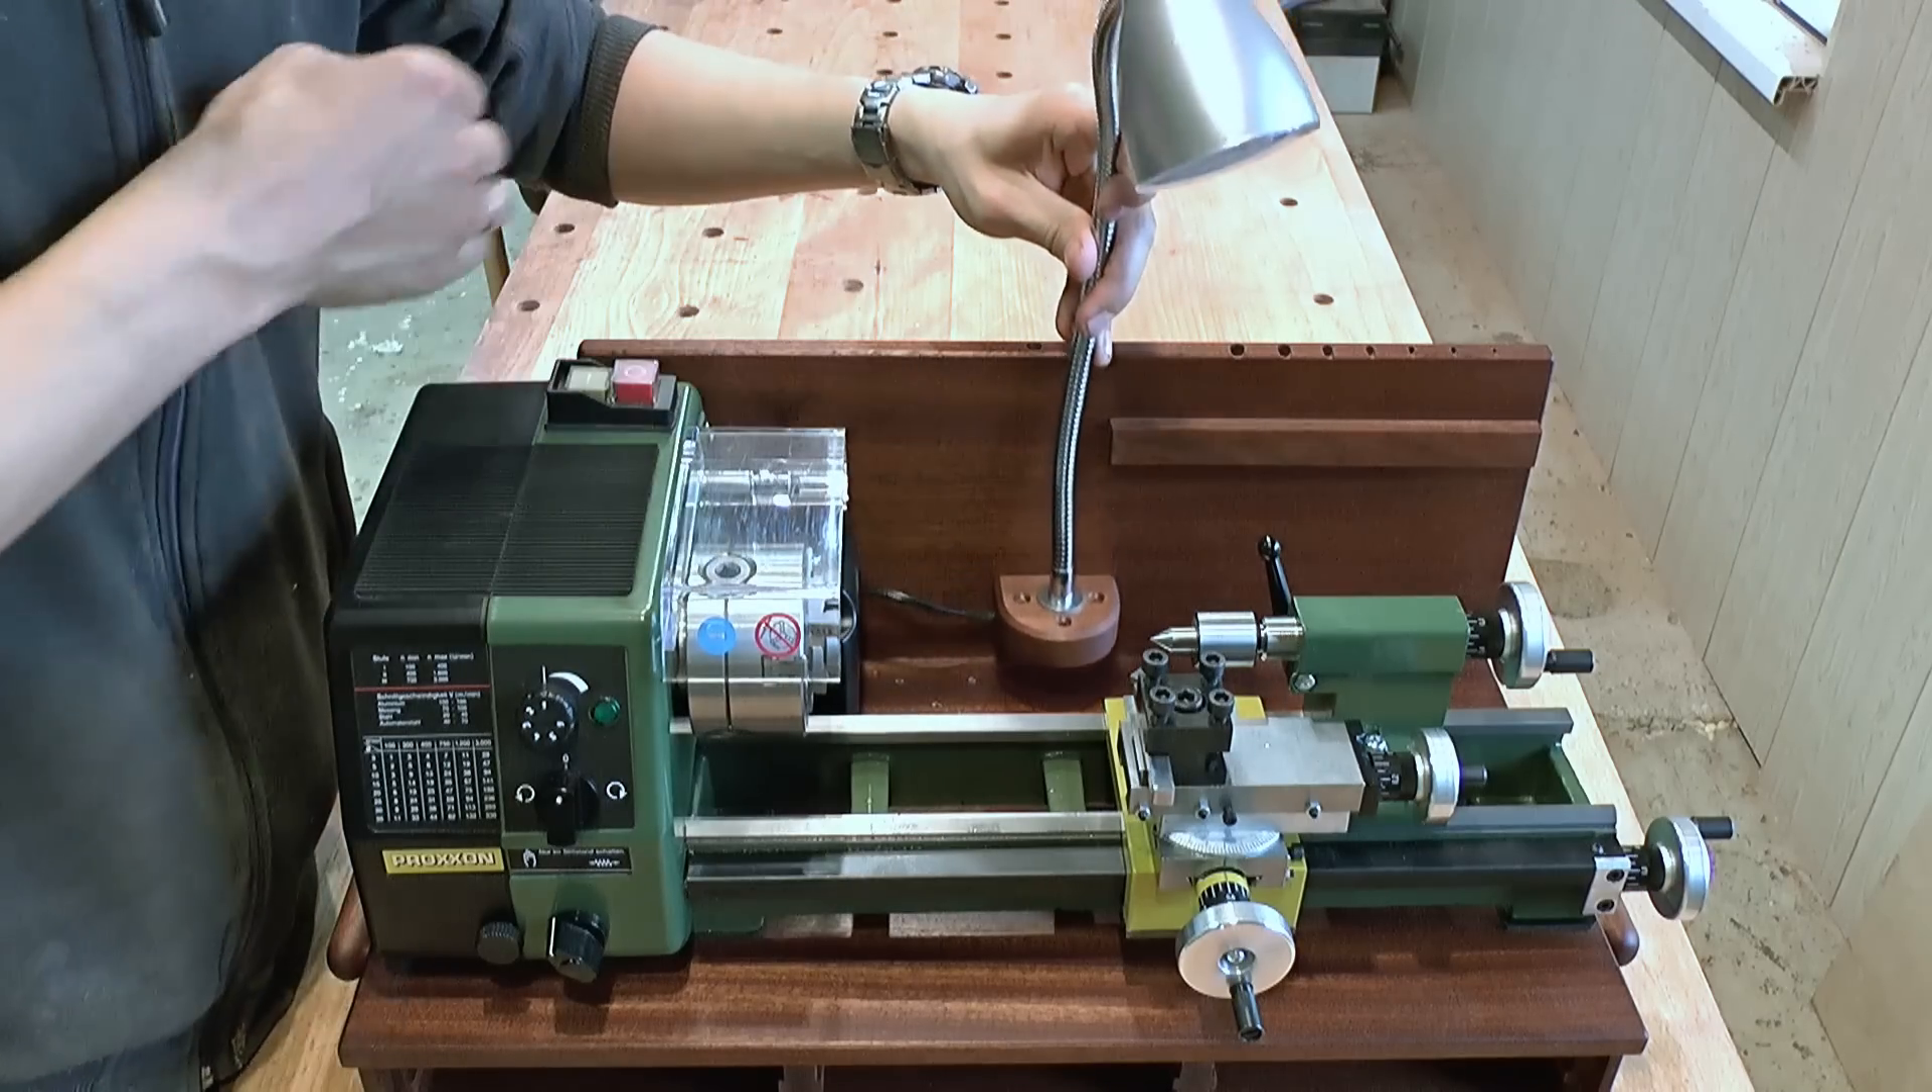И чтобы каждый раз не ставить рядом со станком настольную лампу, включать ее в отдельную розетку, я установил на подставку локальное освещение.